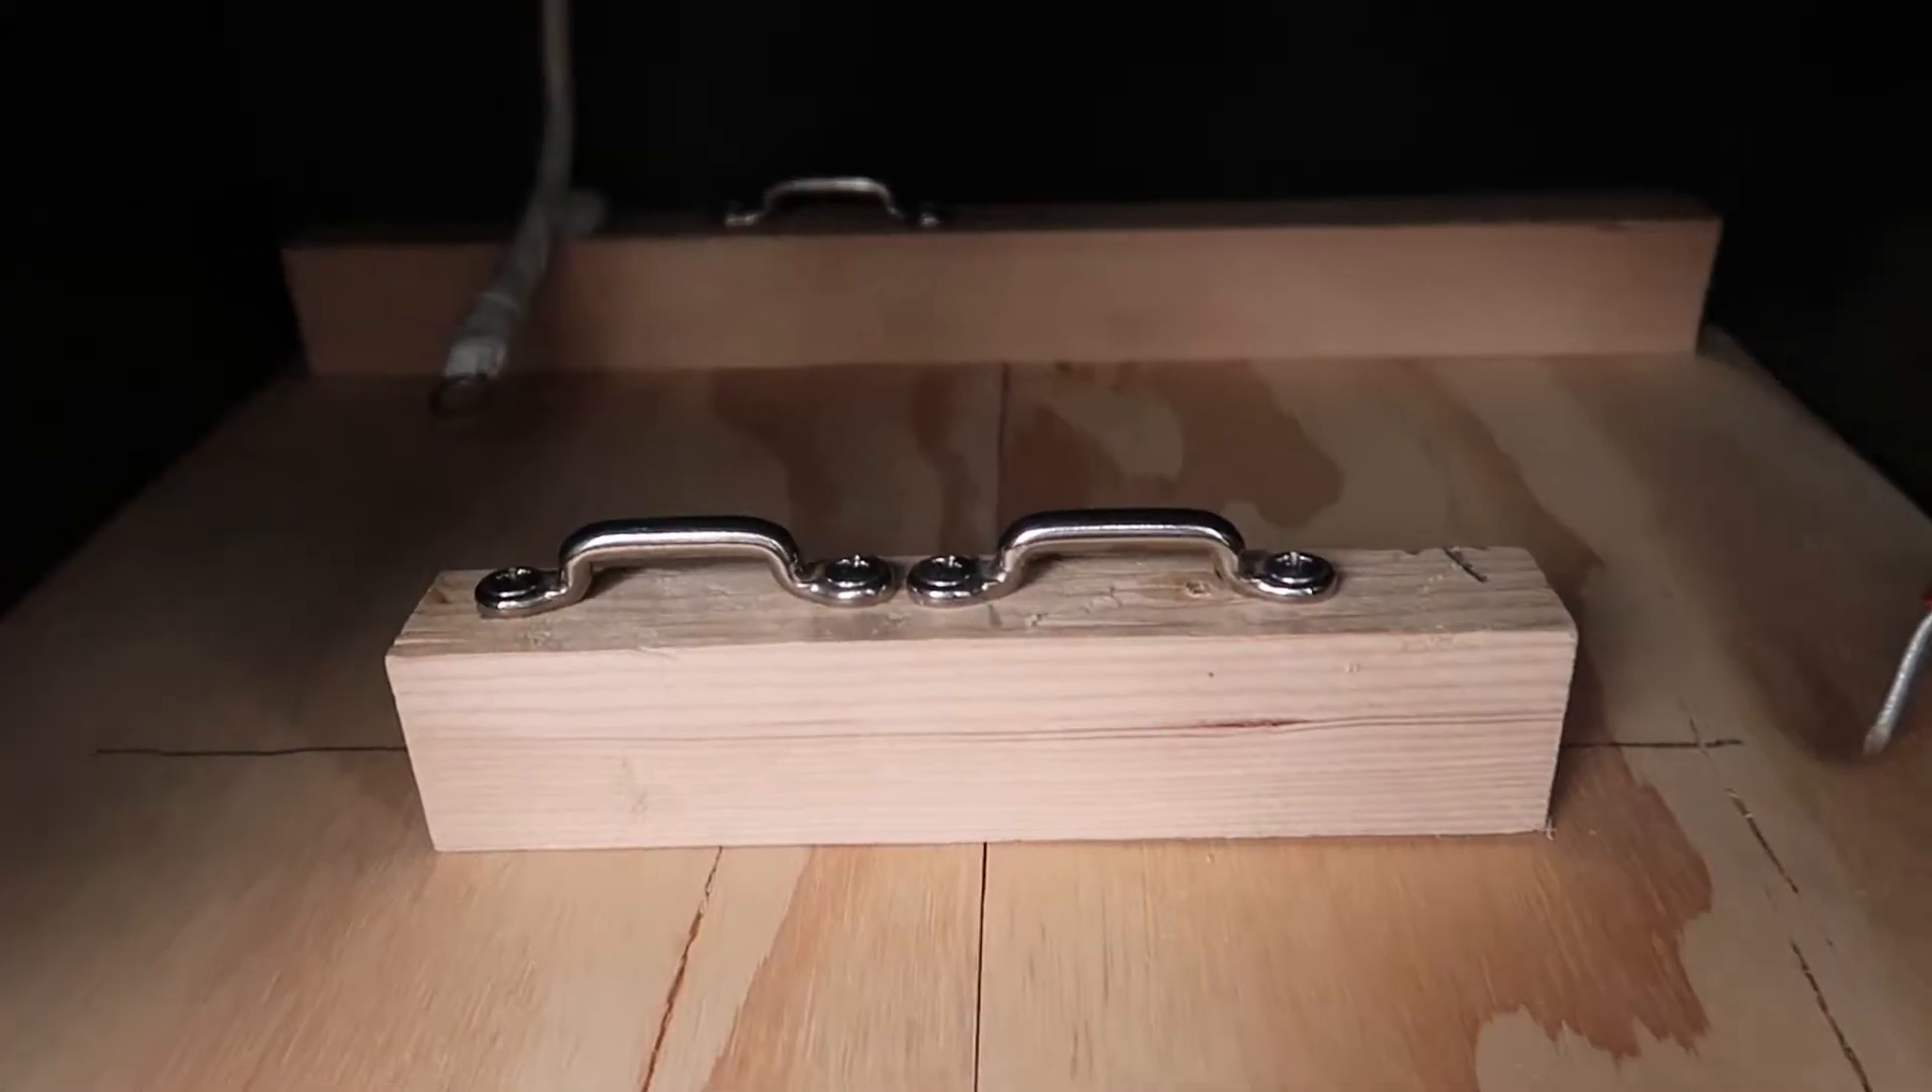And then I have some footman loops screwed to the top.